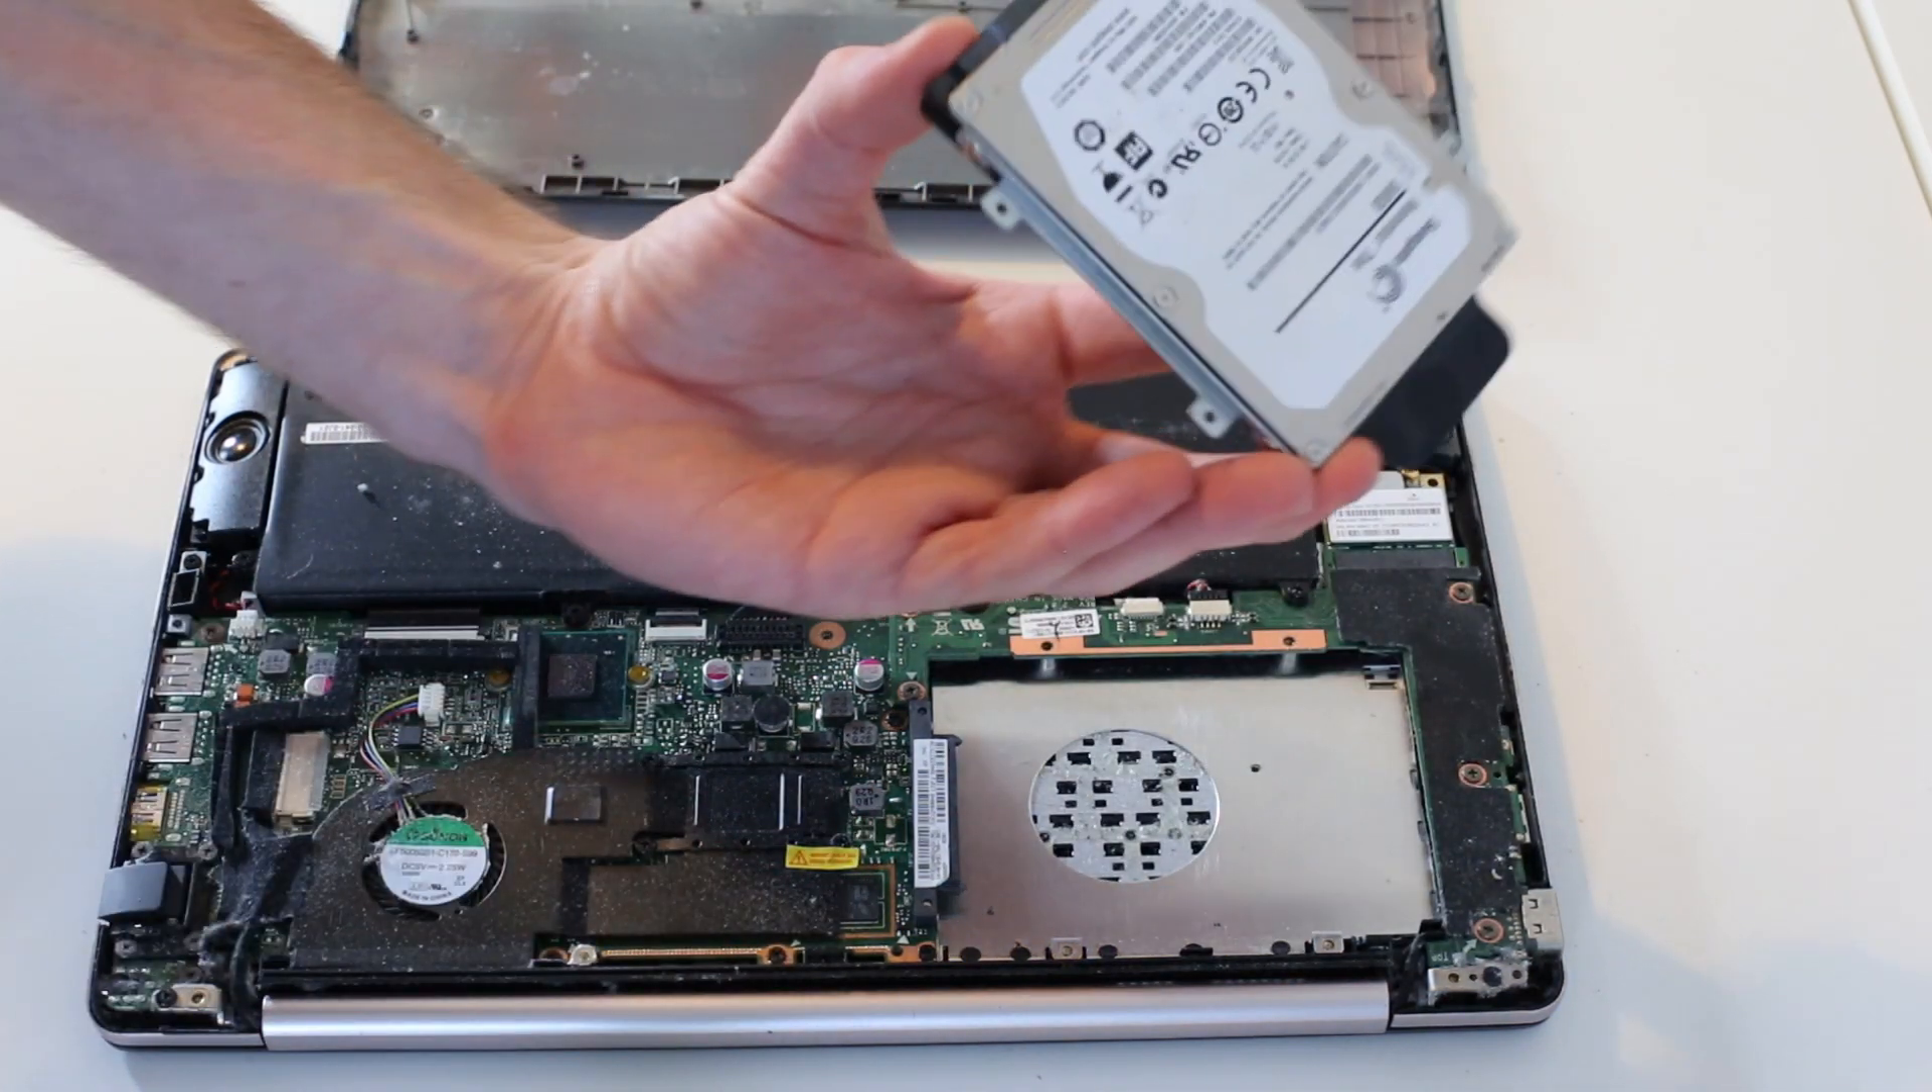And there we have our hard drive removed.